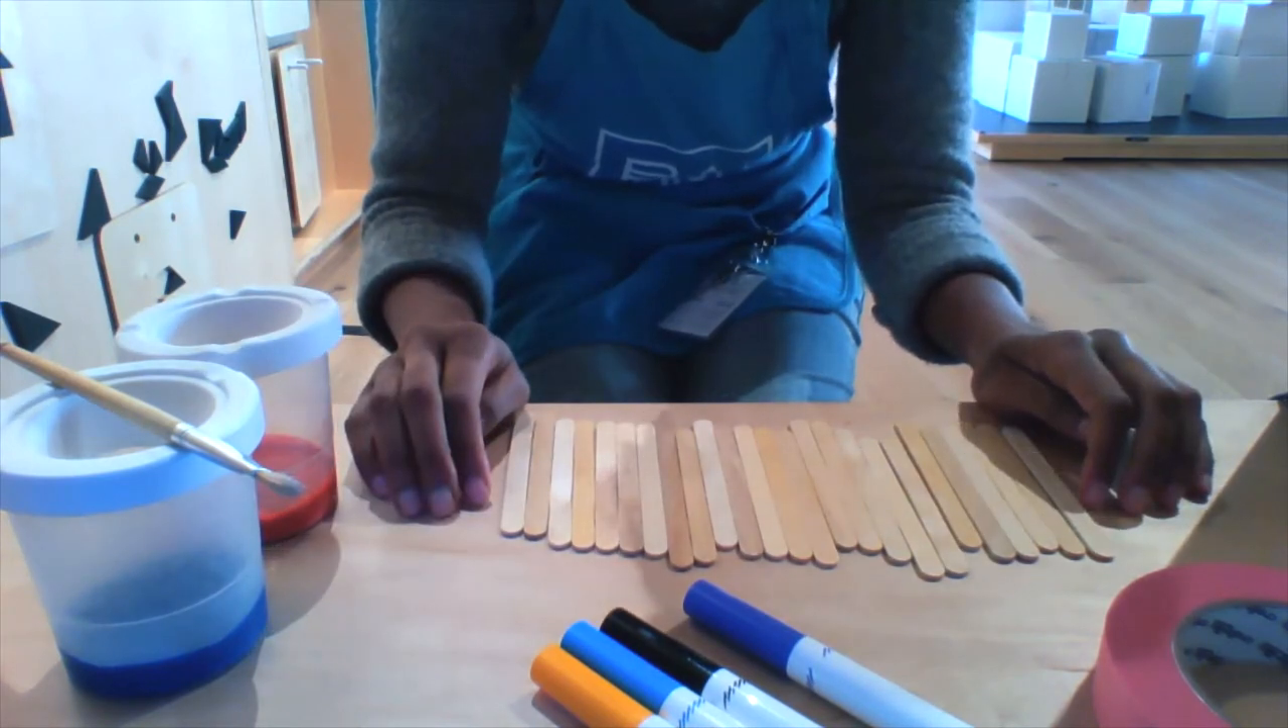To get started, line up the popsicle sticks on a flat surface, making sure they are touching and the ends are lined up evenly. Does that look nice and even? Looks like a few of the pieces have gotten a bit out of line.